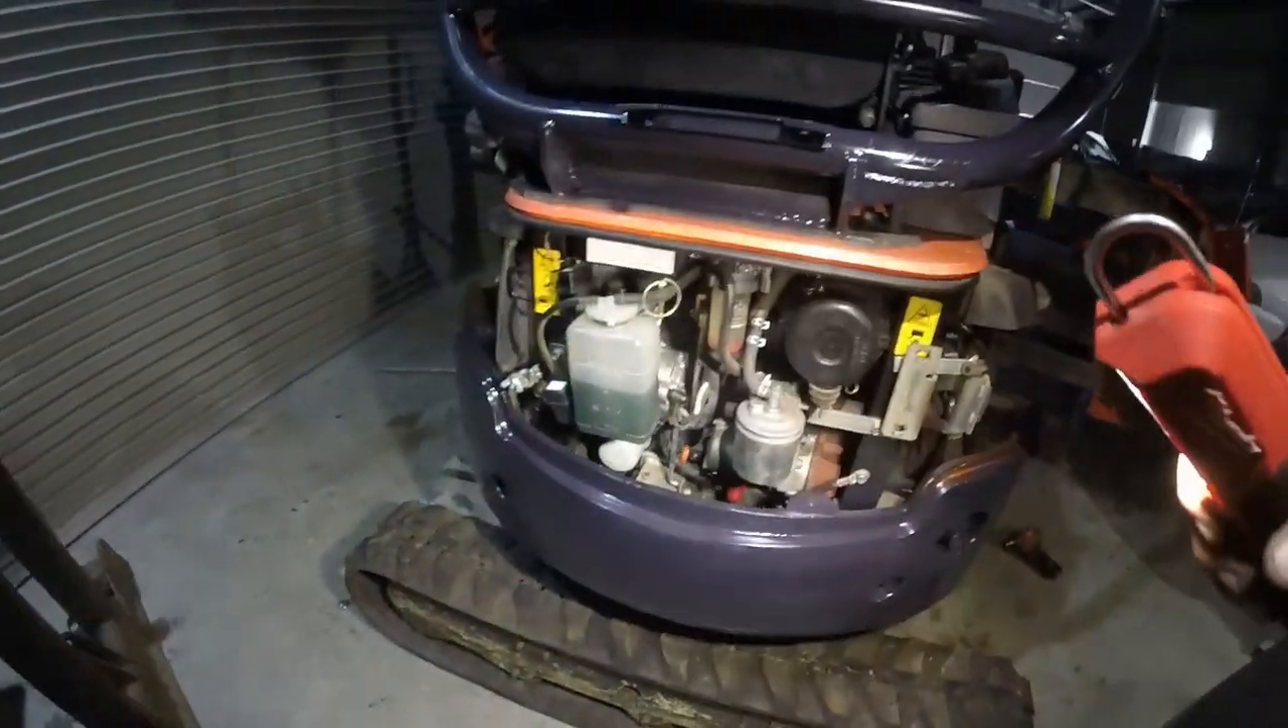As you can see we've got this side panel off now and it's looking pretty bare, we've stripped it pretty well.